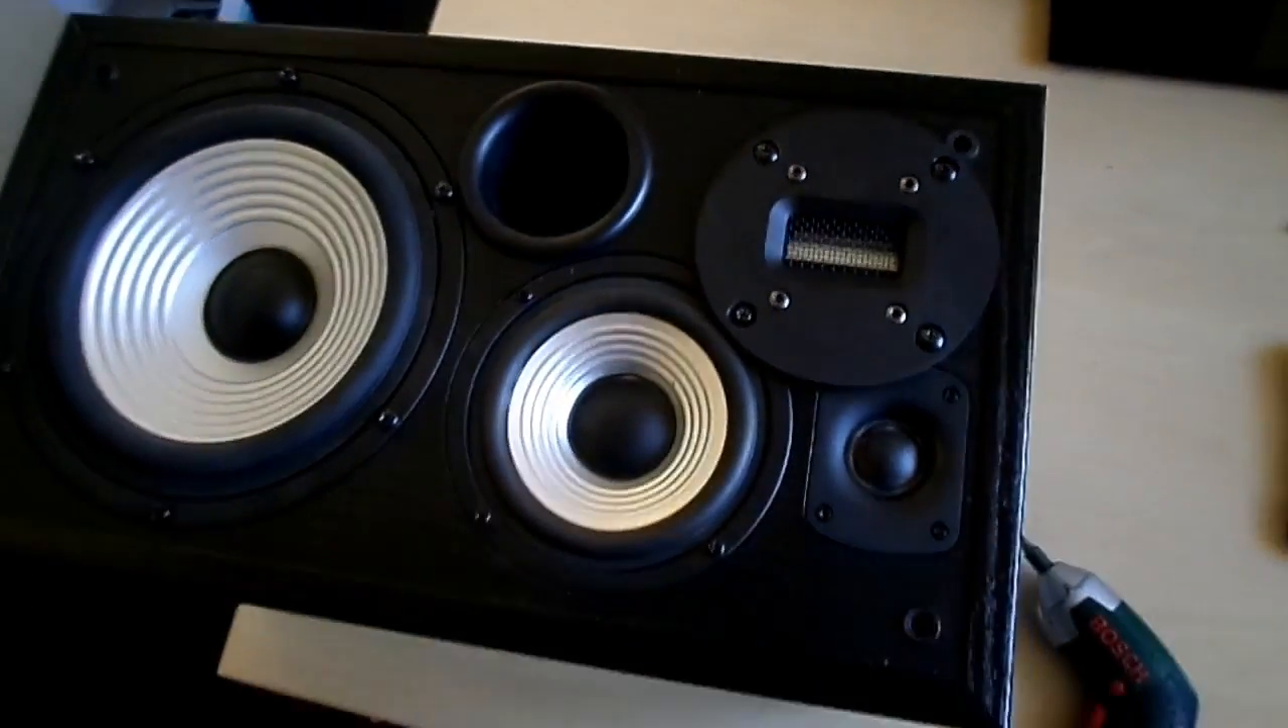Теперь установим на место низкочастотный динамик Готово.